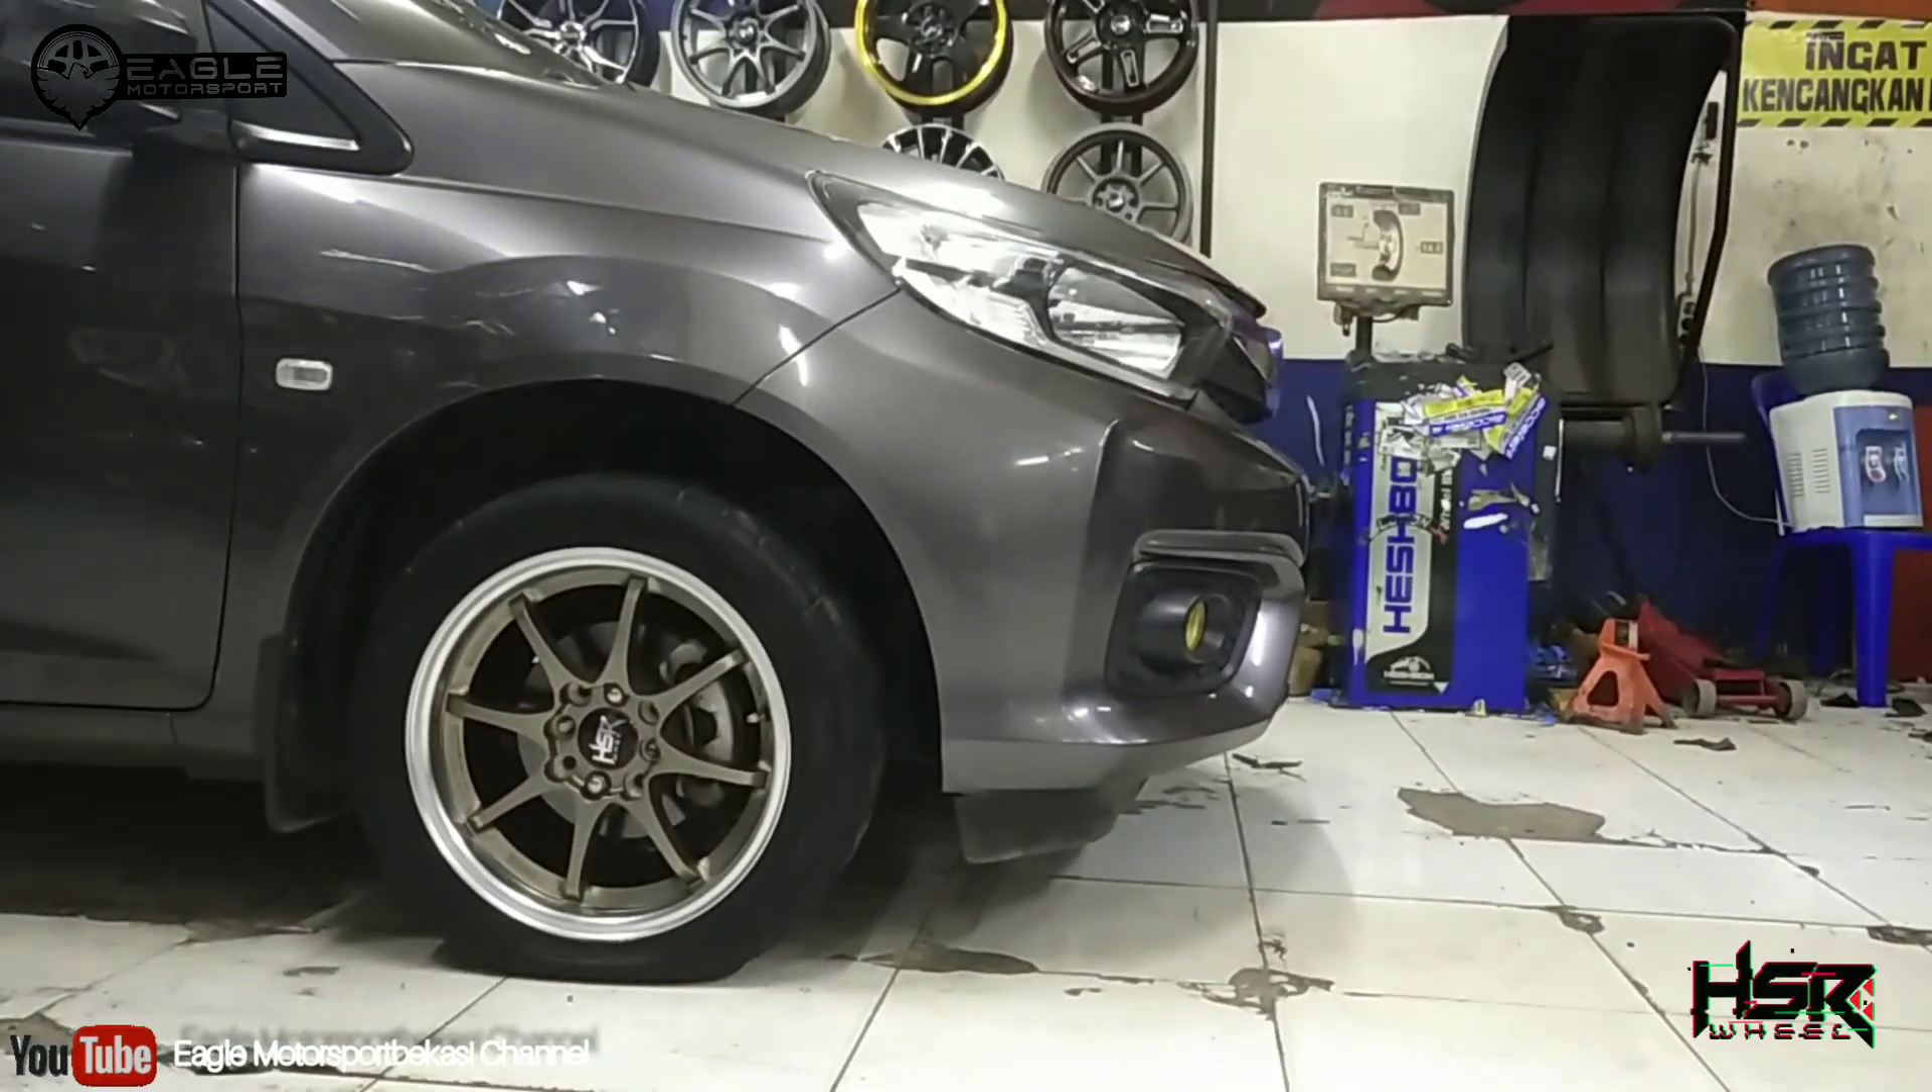Nah, ini velg HSR wheel ring 15 sudah terpasang ya guys.